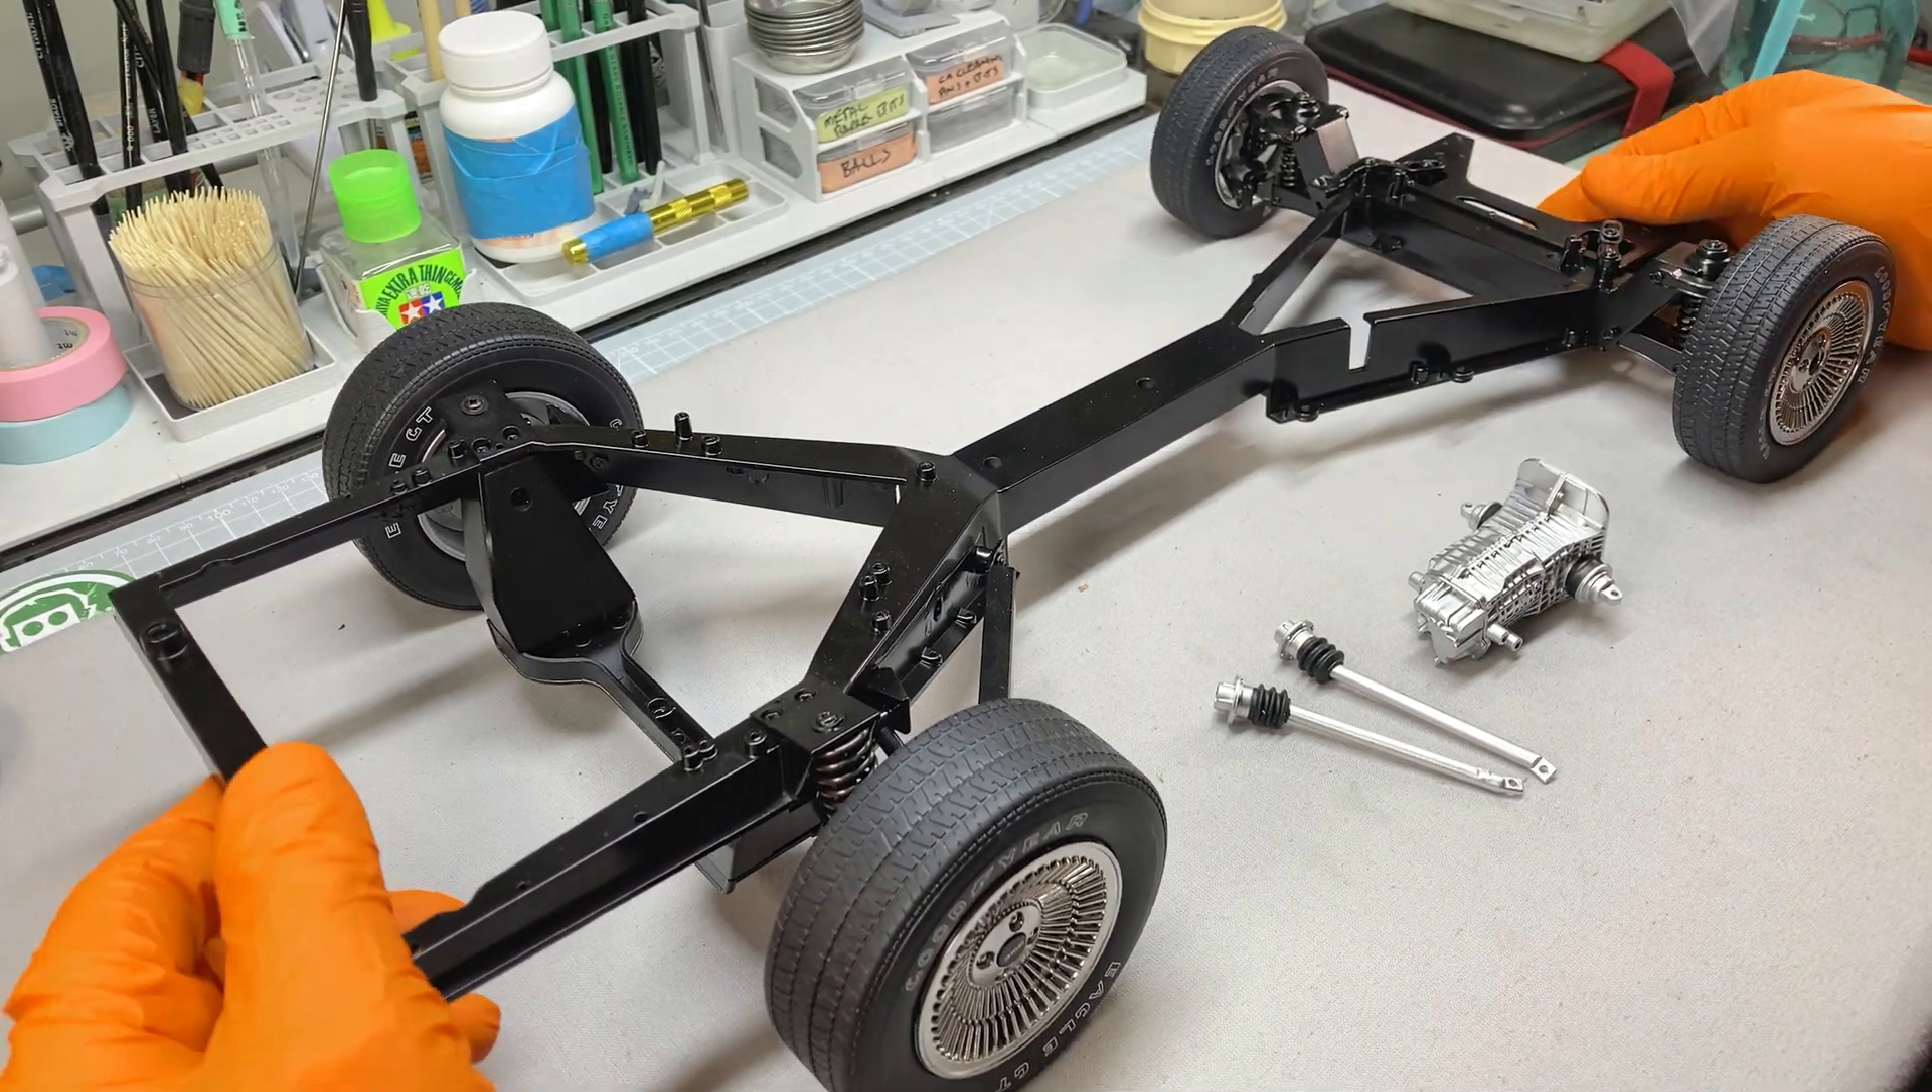And this is what we have at the end of issues 16. Pack 4 issues 12 to 16. And we've got all the wheels on.